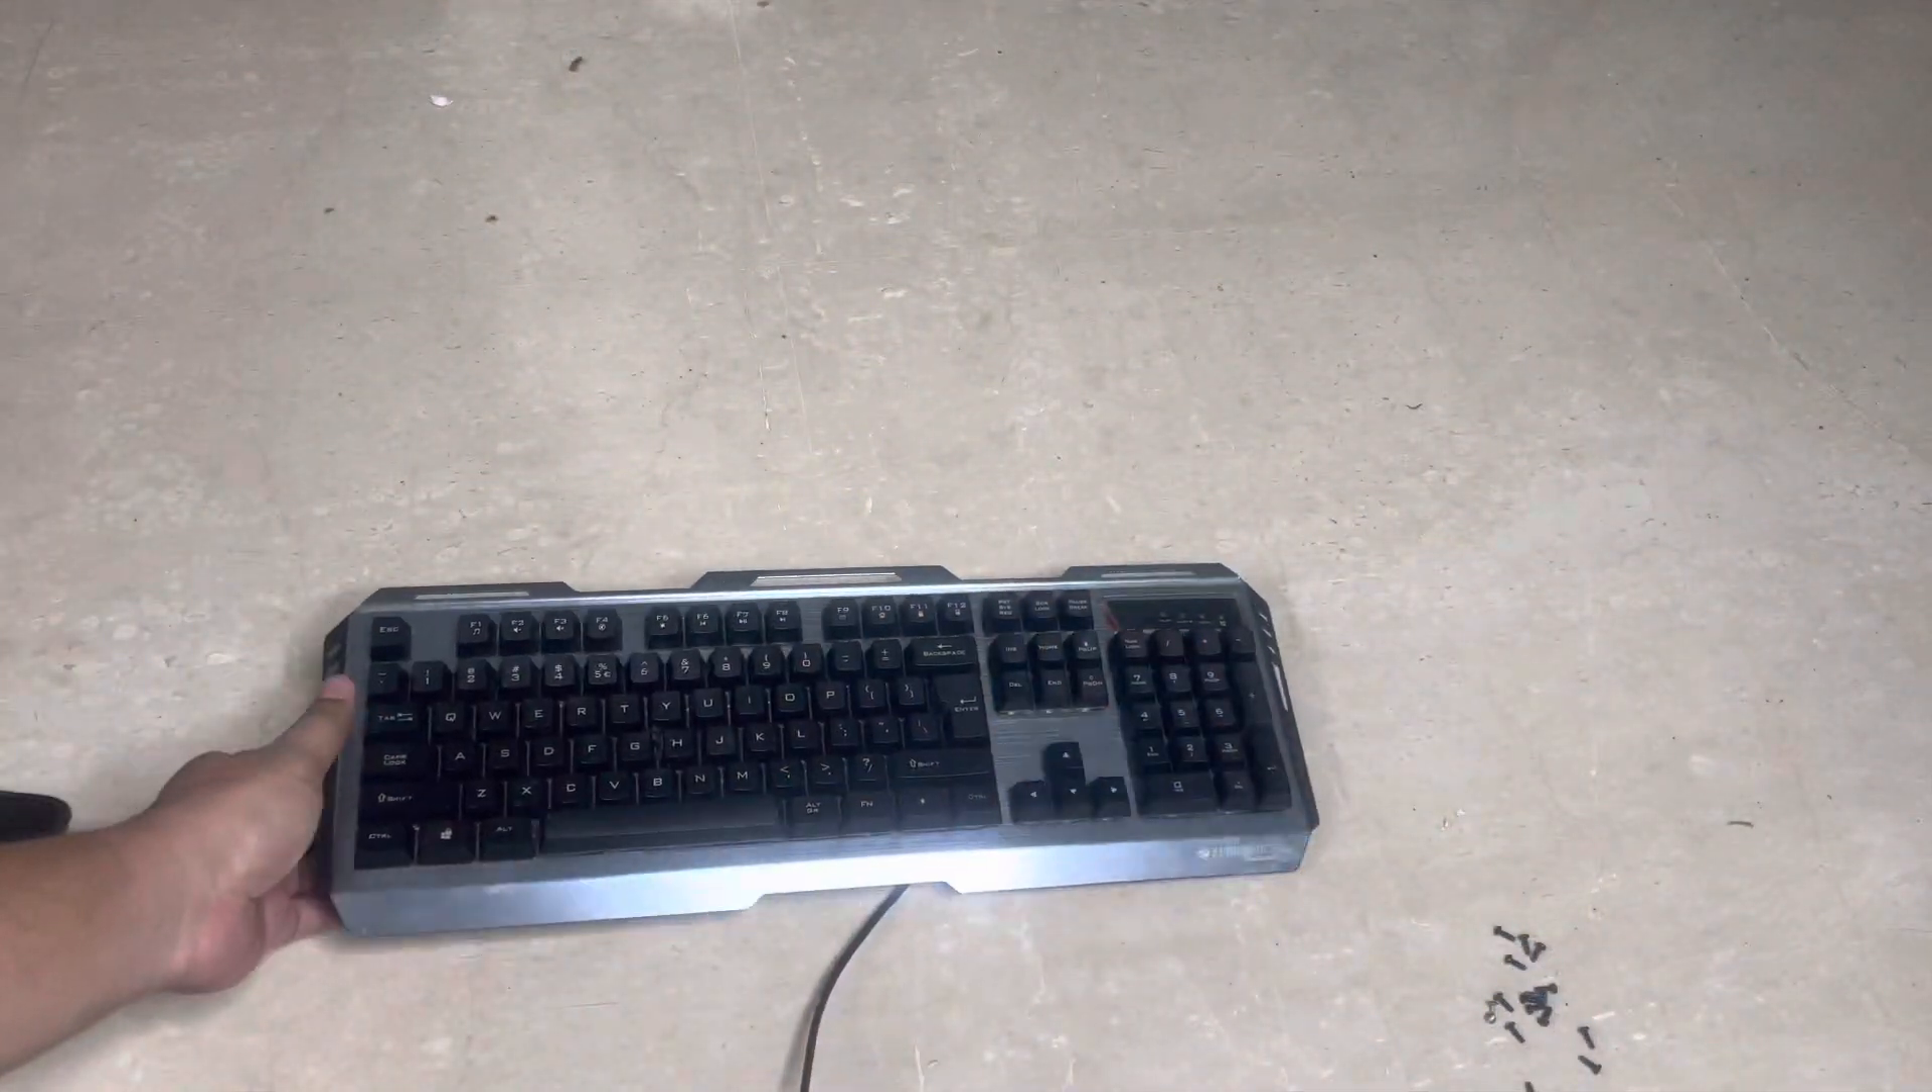So finally we have put all the keys back.